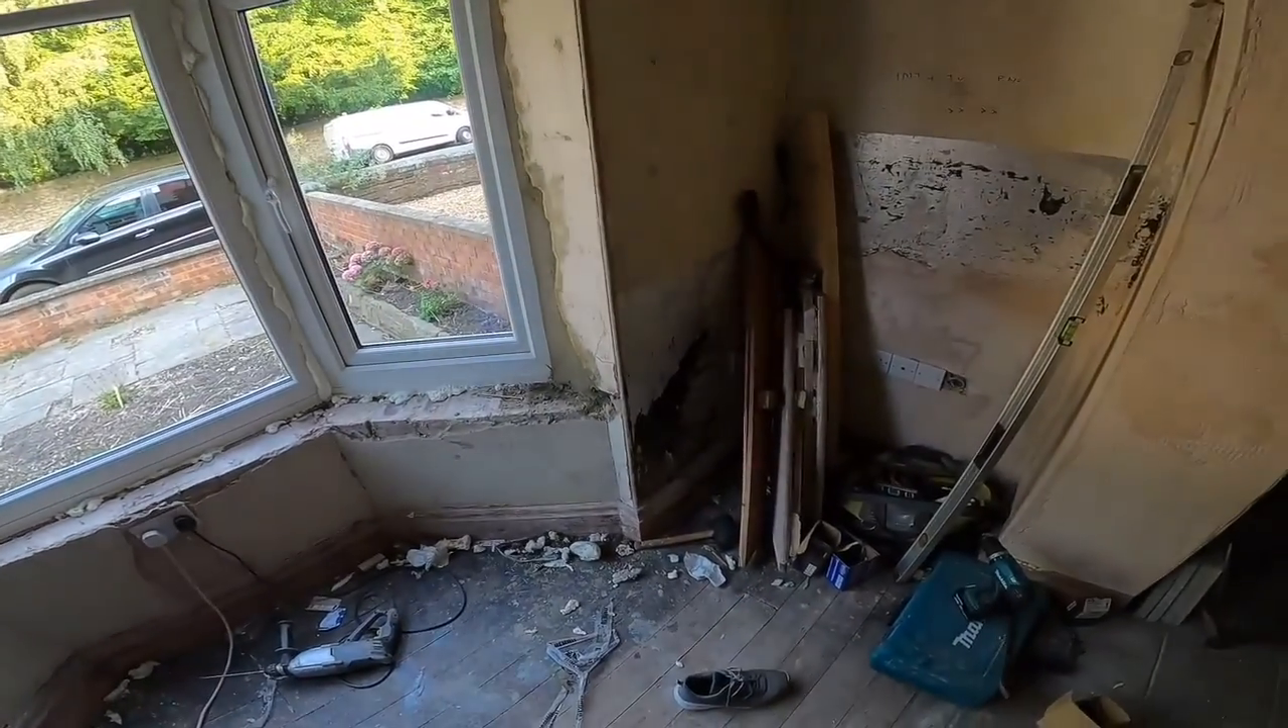So there's a windowsill to go back on.